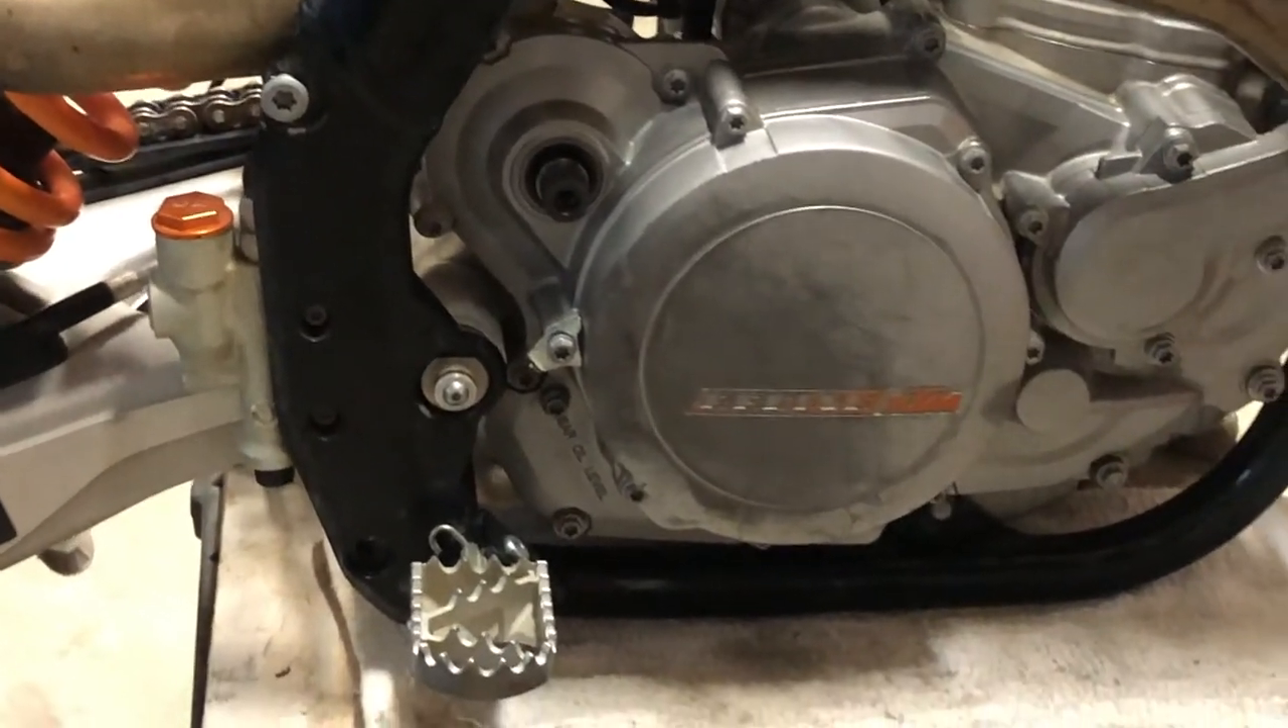The side cover's on, all the screws are torqued down.